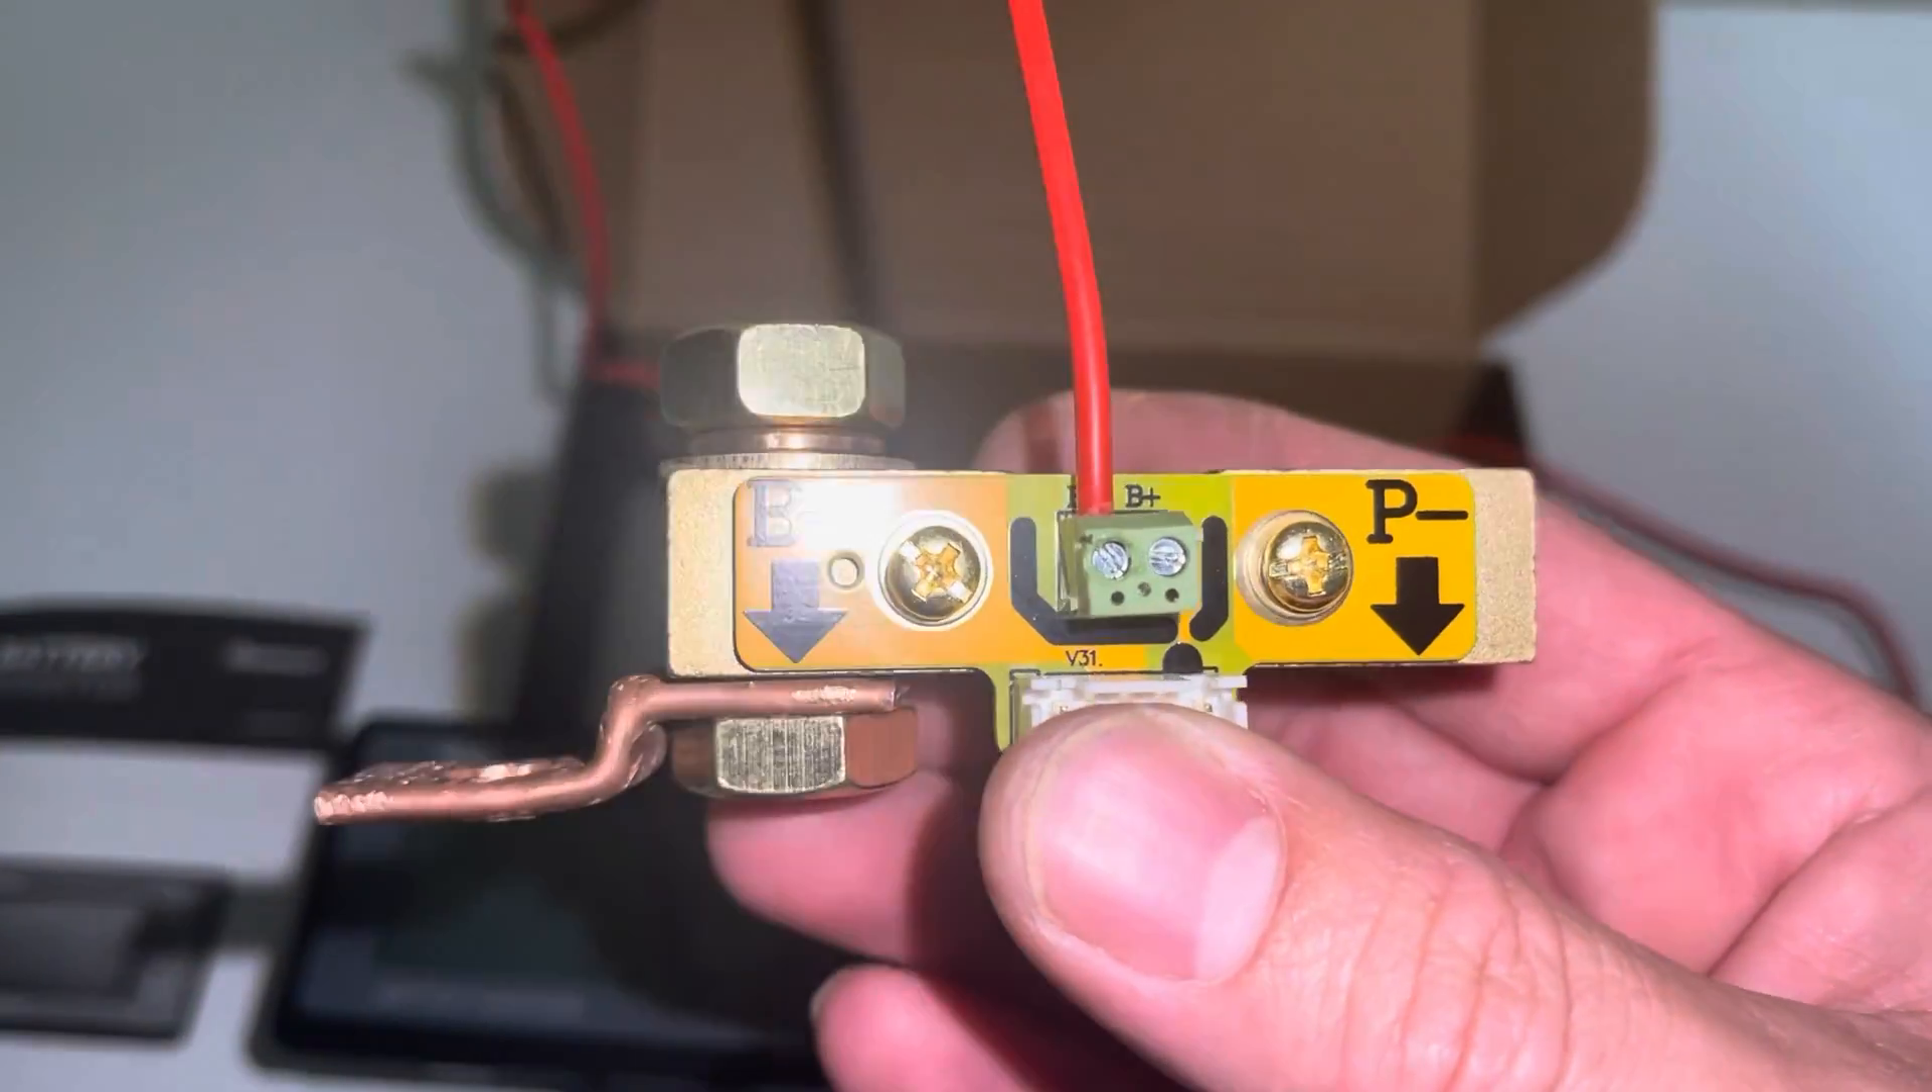Okay, we got the bus bar on the shunt.